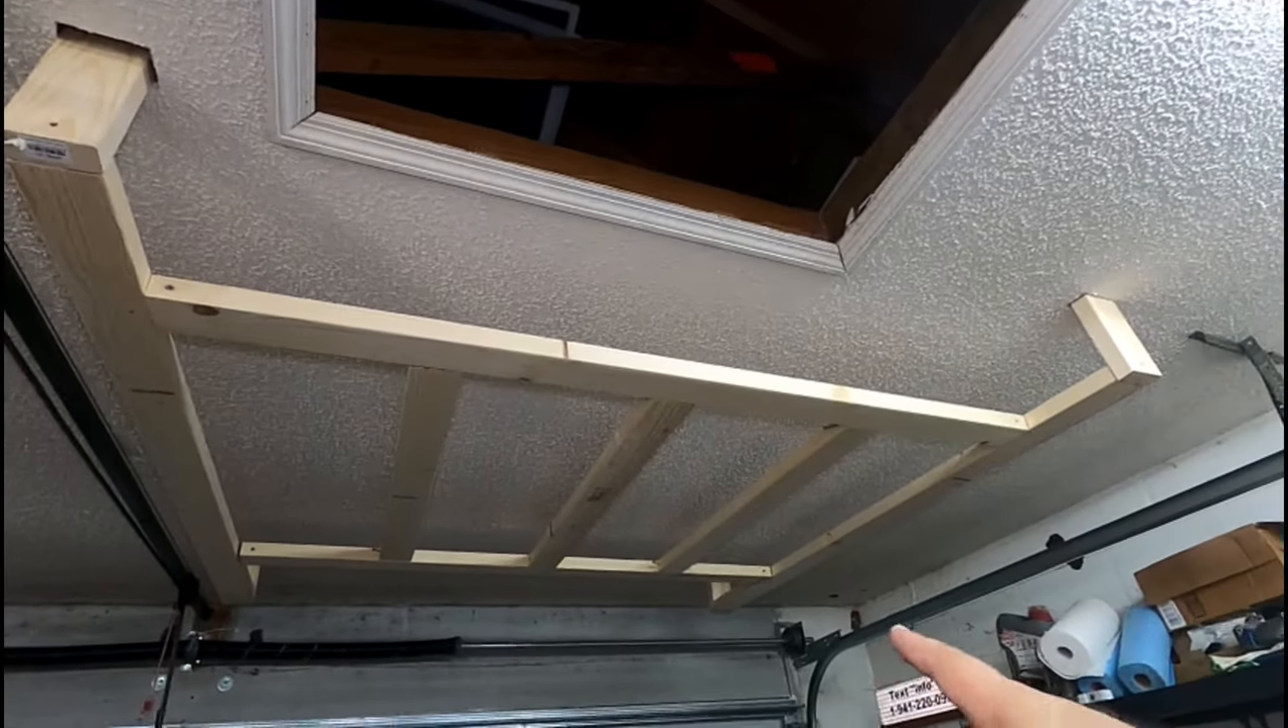So I ultimately went with two braces from the main anchors on the sides and then three across the middle here.